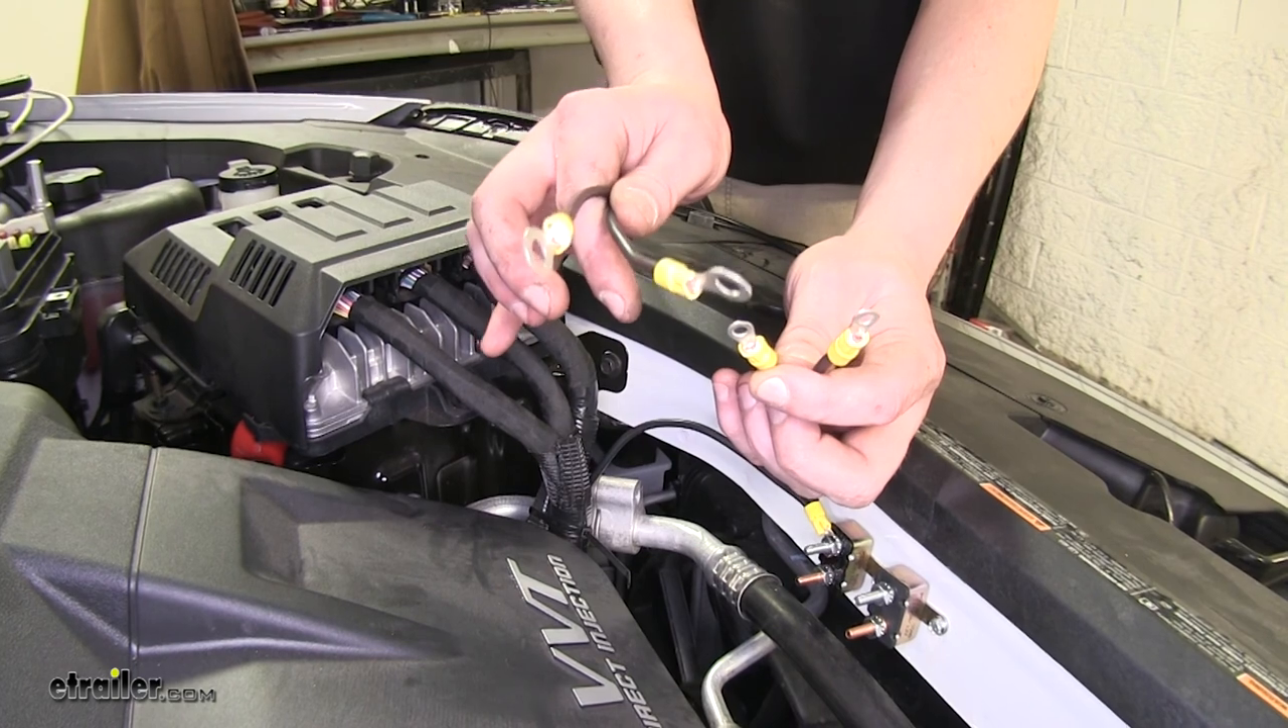We're going to leave our larger ends disconnected until we've completed the rest of the installation so we don't cause any shorts or mishaps.